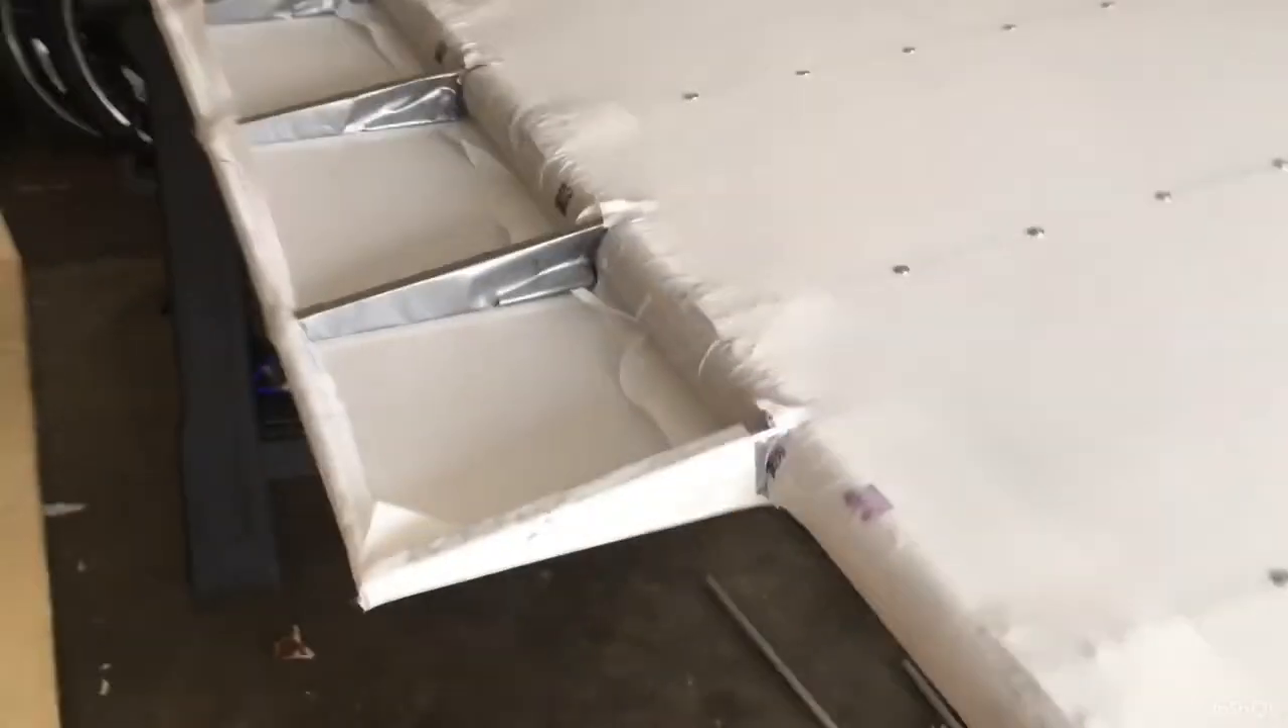I just have to cover the trailing edge ribs right here.